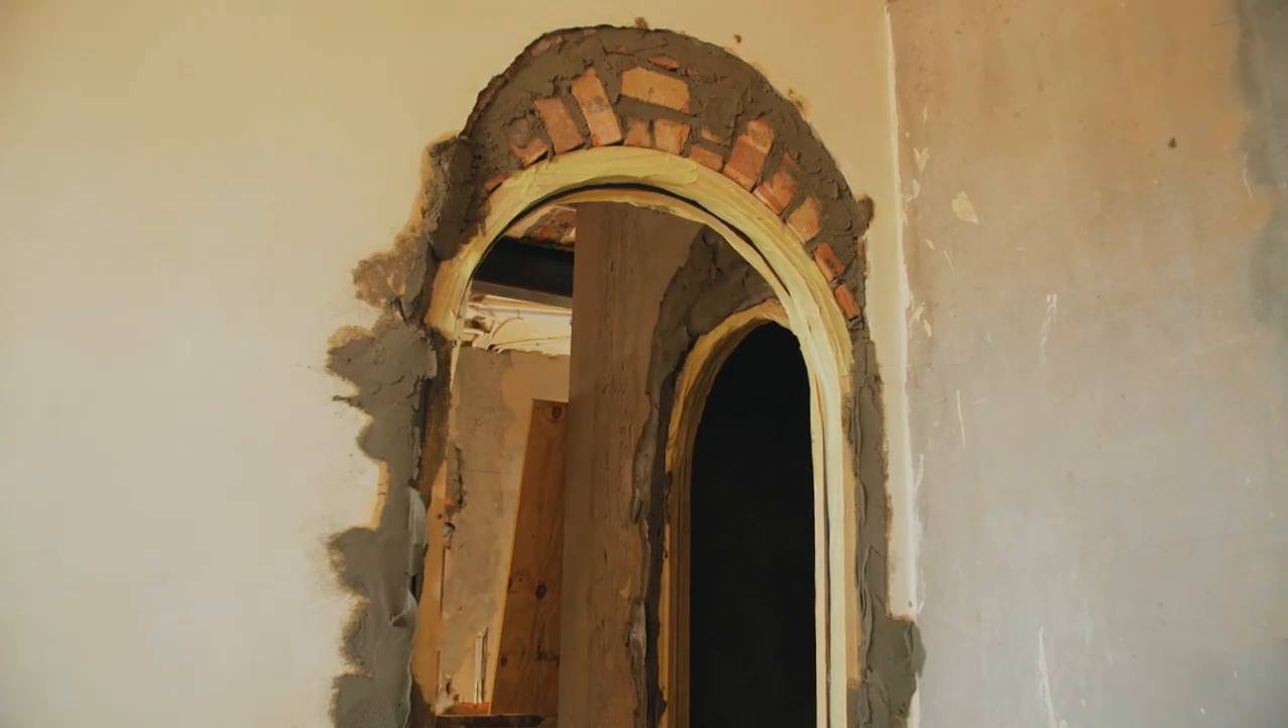So currently we've got the door frames that we've put in.